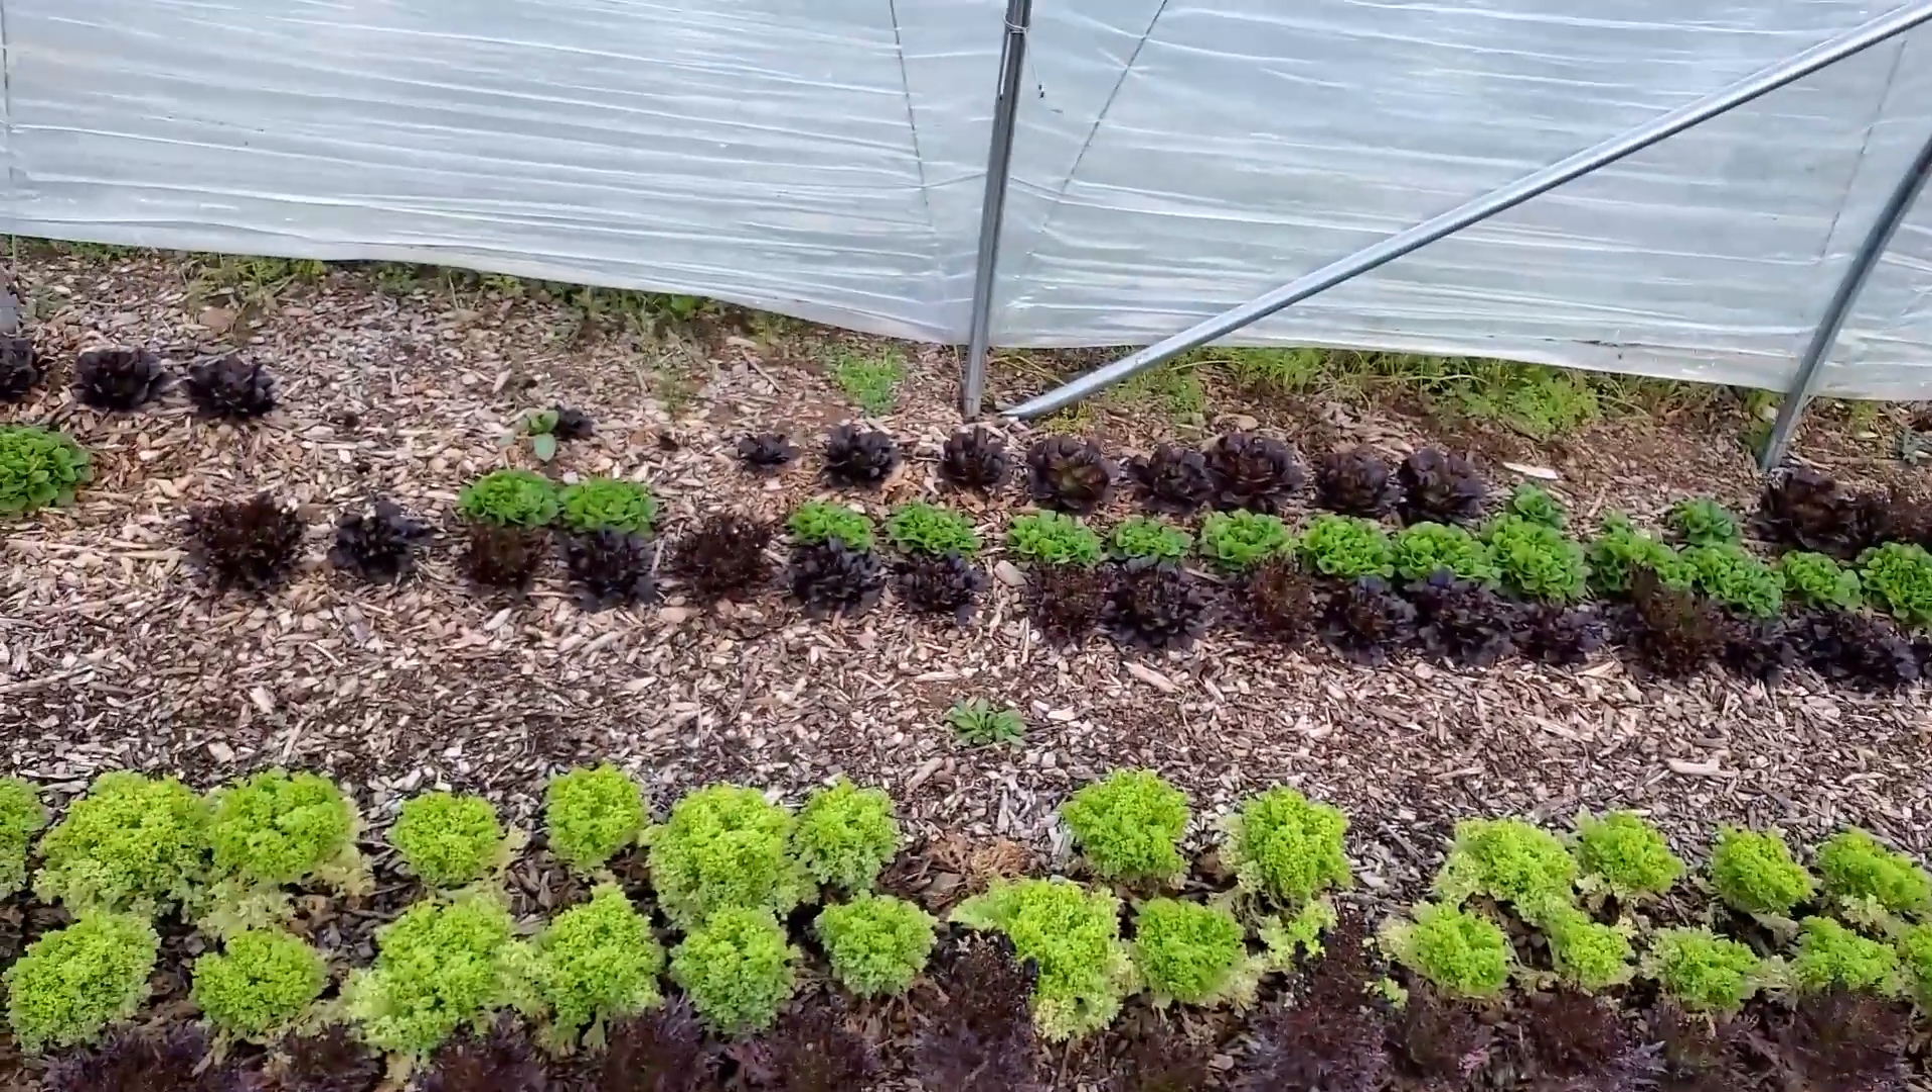Oh, if you may have noticed one thing, the plastic is not all the way down on this side.